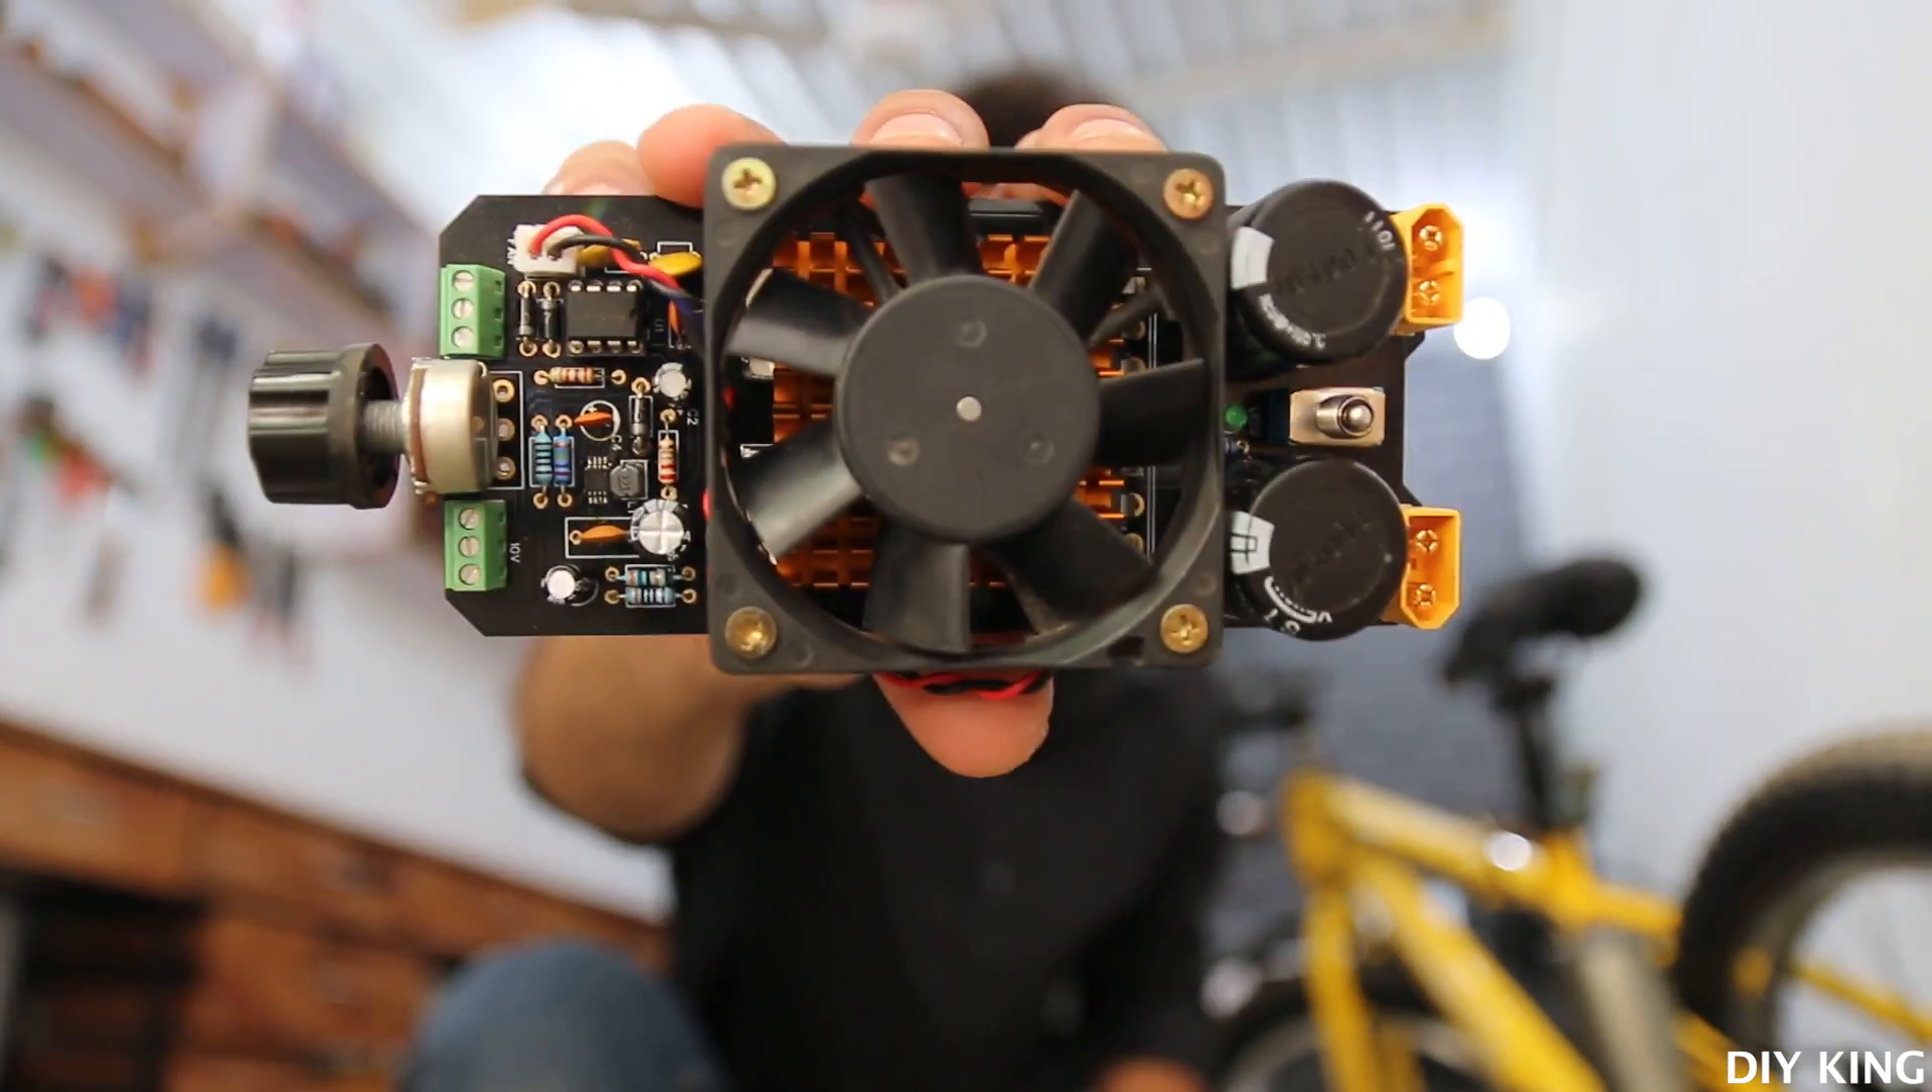So, guys, finally we are done assembling the speed controller.